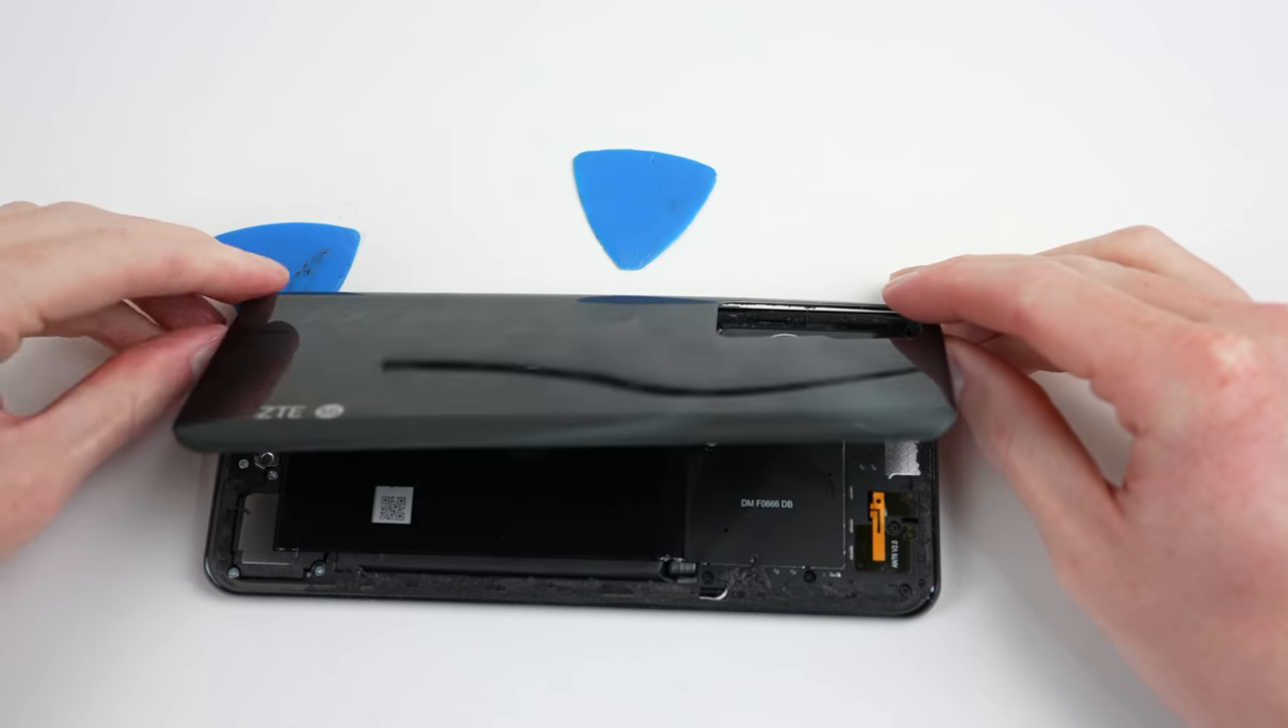With the back panel free, we can get our first look inside this phone.